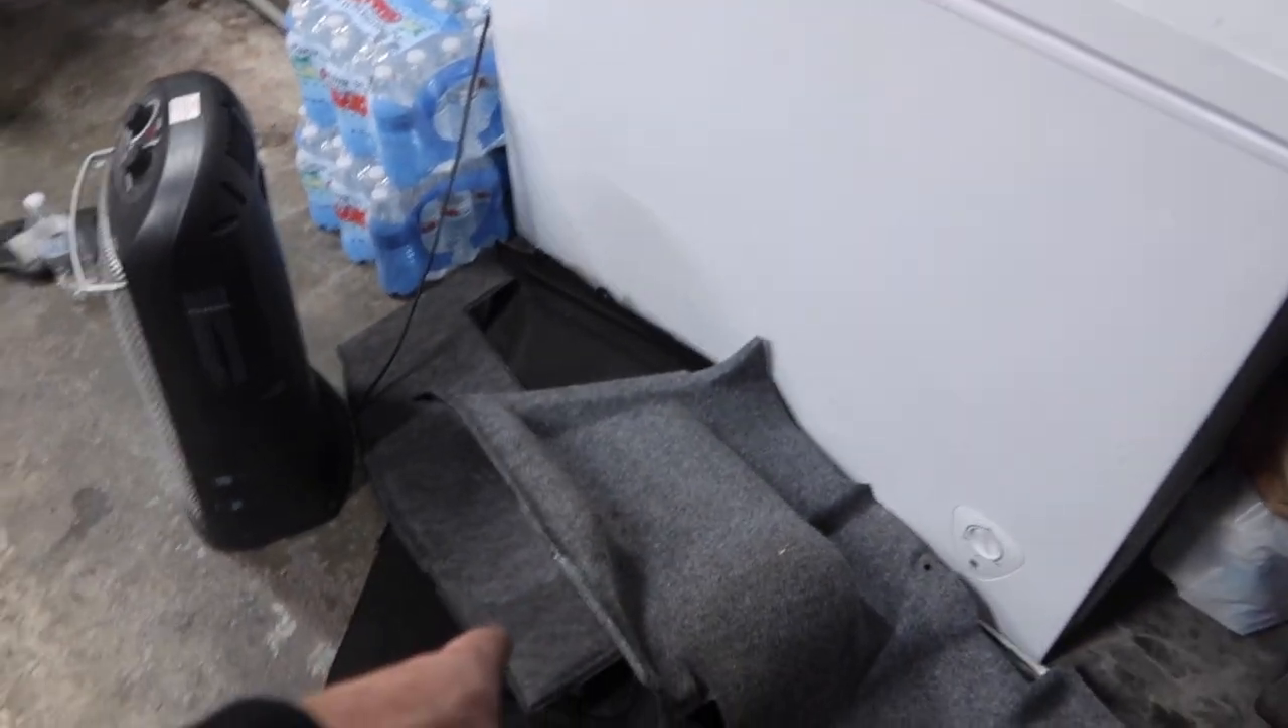I didn't throw the Interior the trunk panels and stuff in yet, but I'll do that tomorrow.